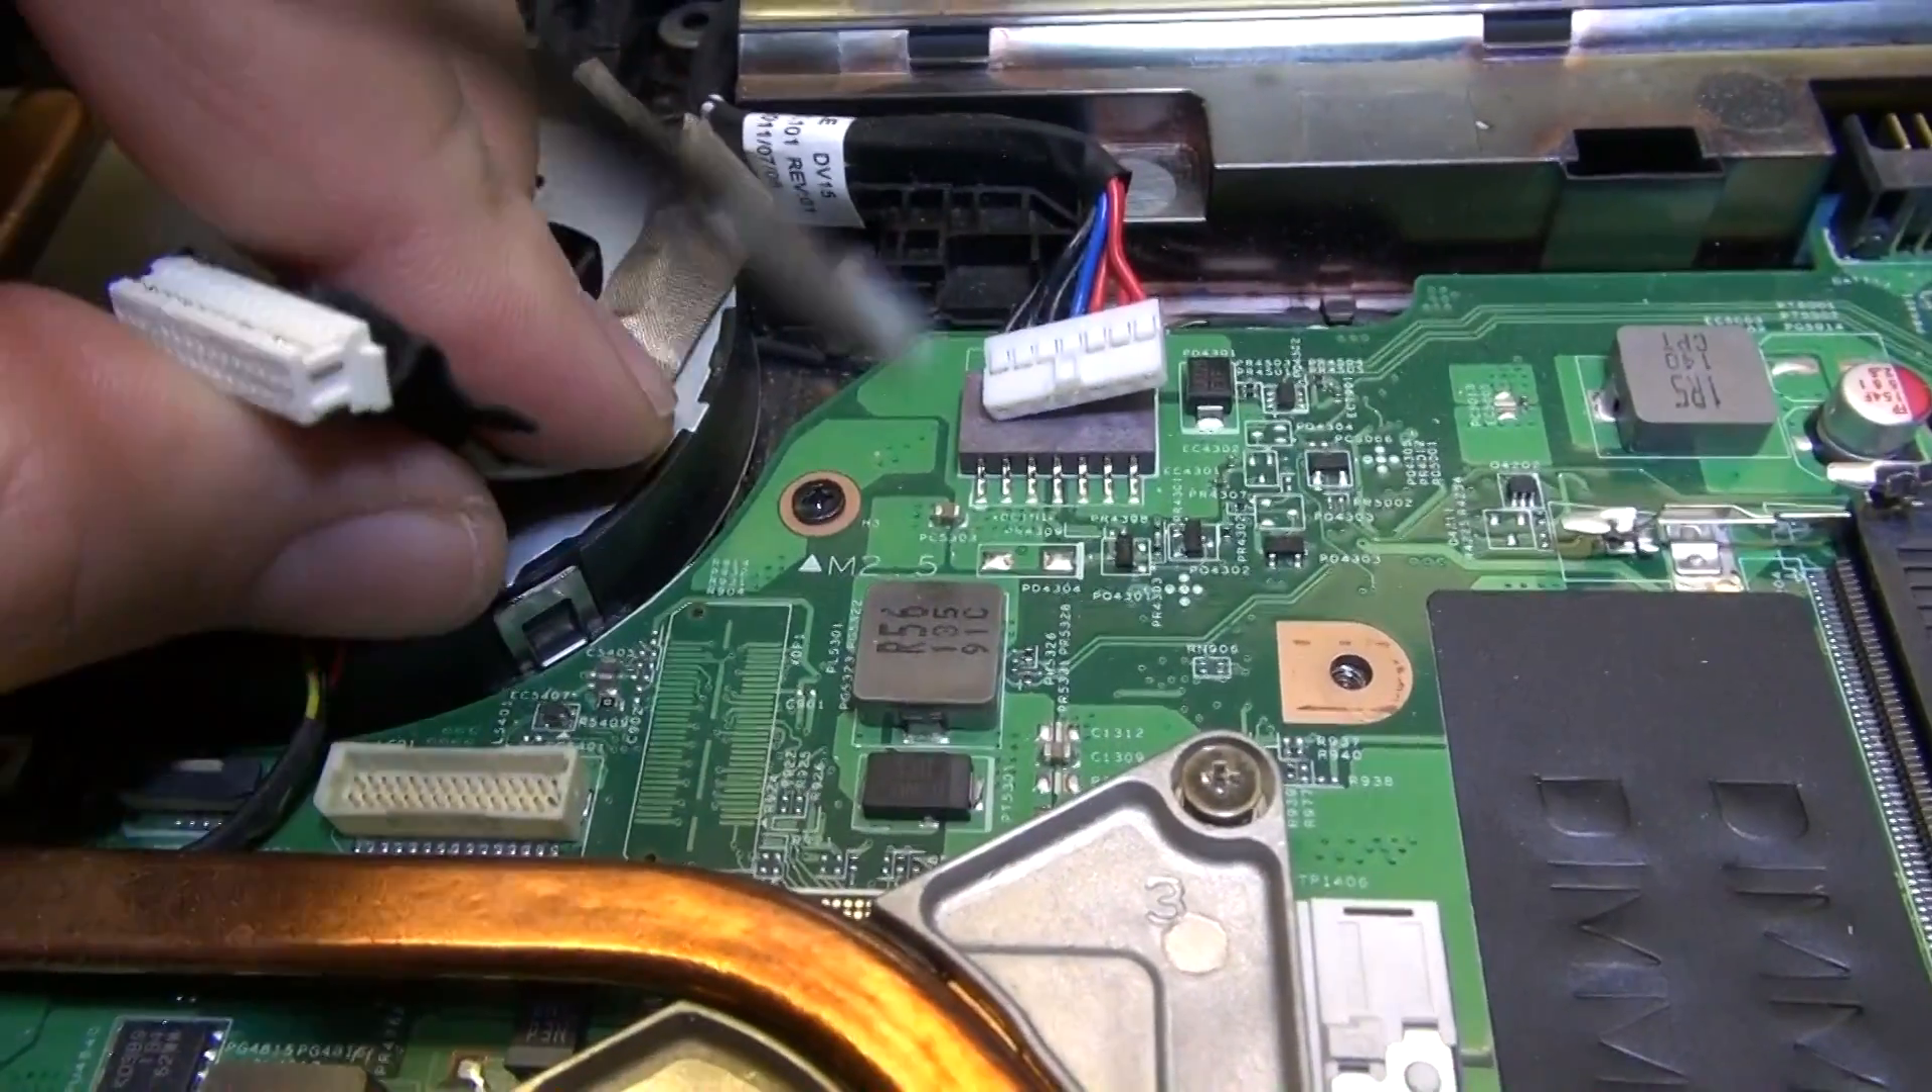So, I have un-clipped the display connector here from the motherboard.